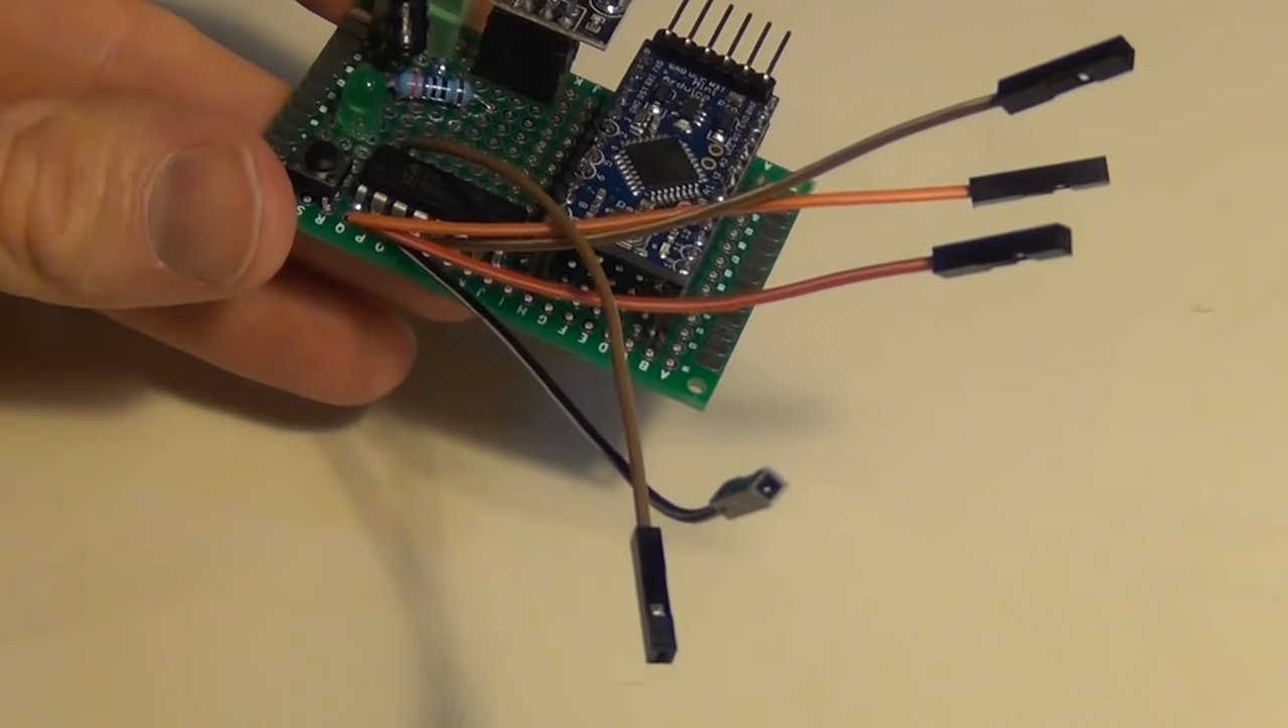Okay so I've wired in my DuPont cables for my 5 zones.